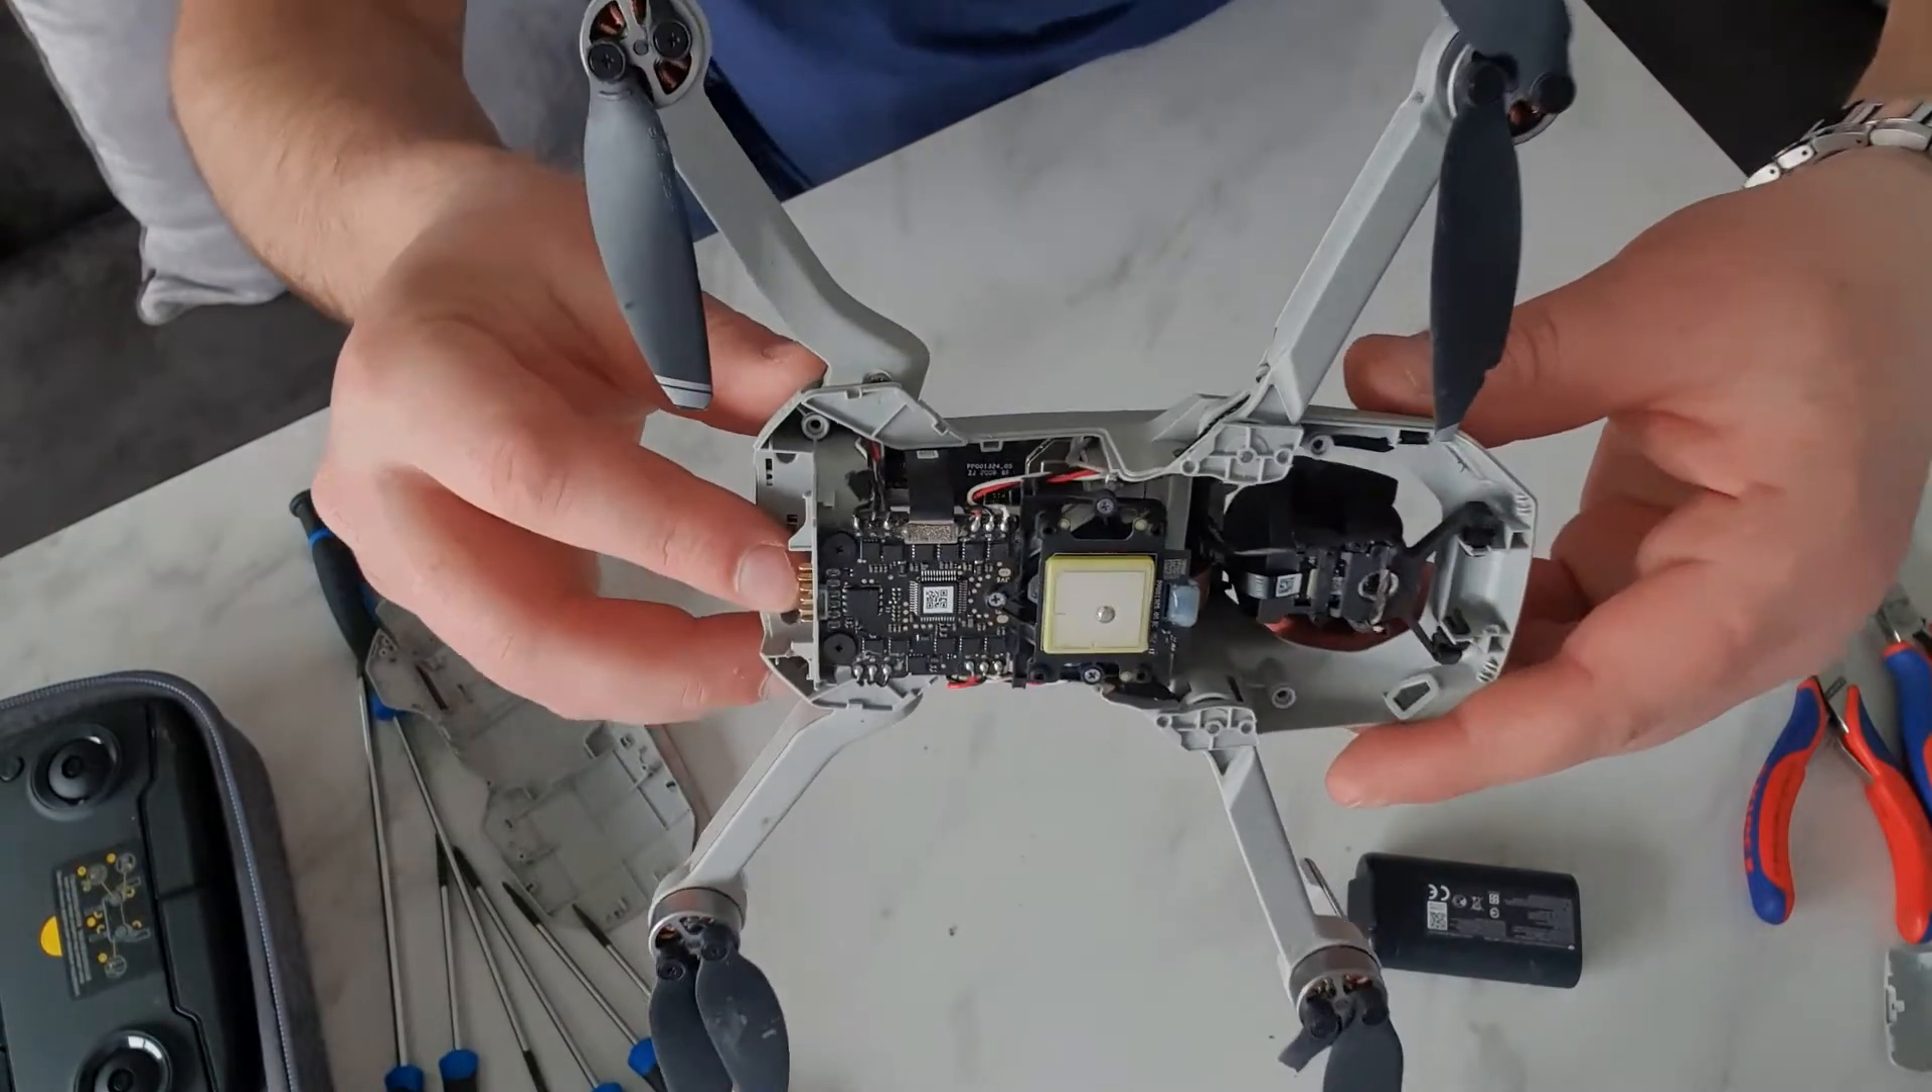And there we go. Top of the drone is off.